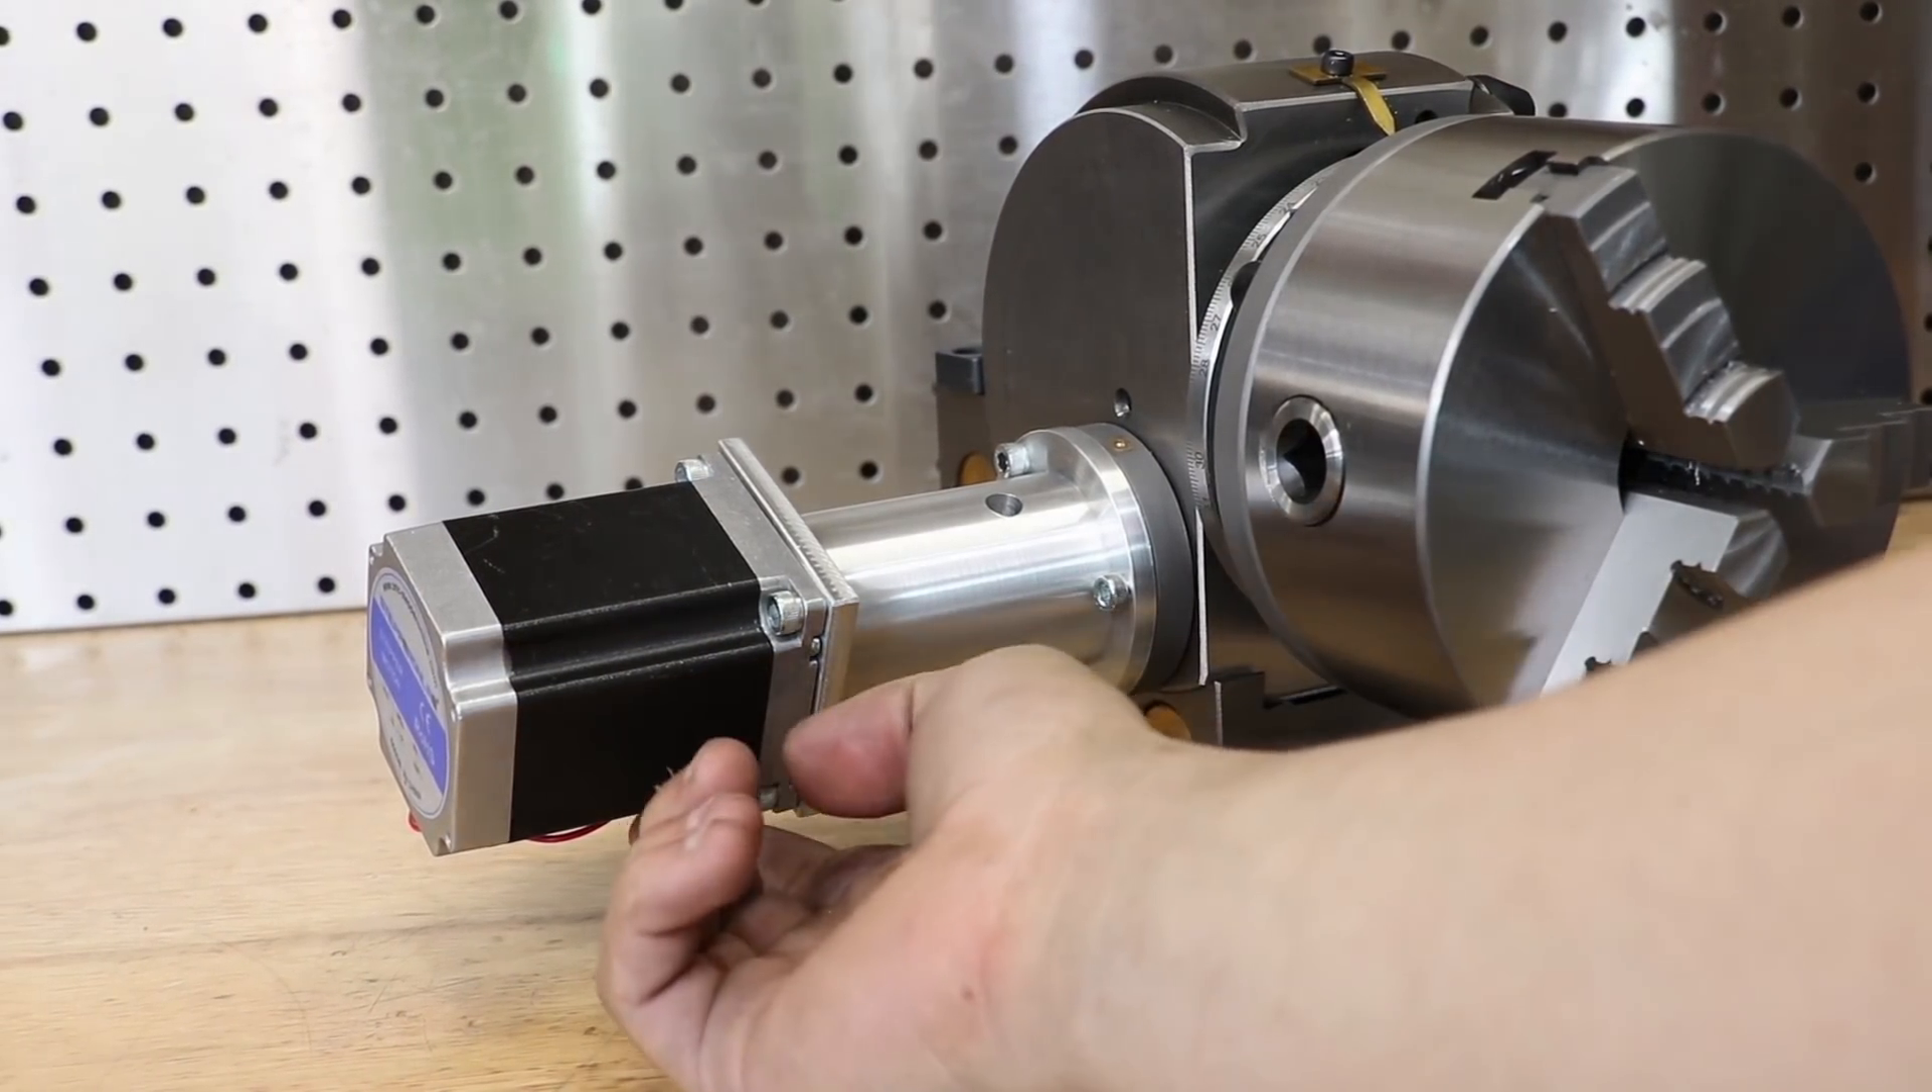And that's the stepper motor on, and the build portion is done.